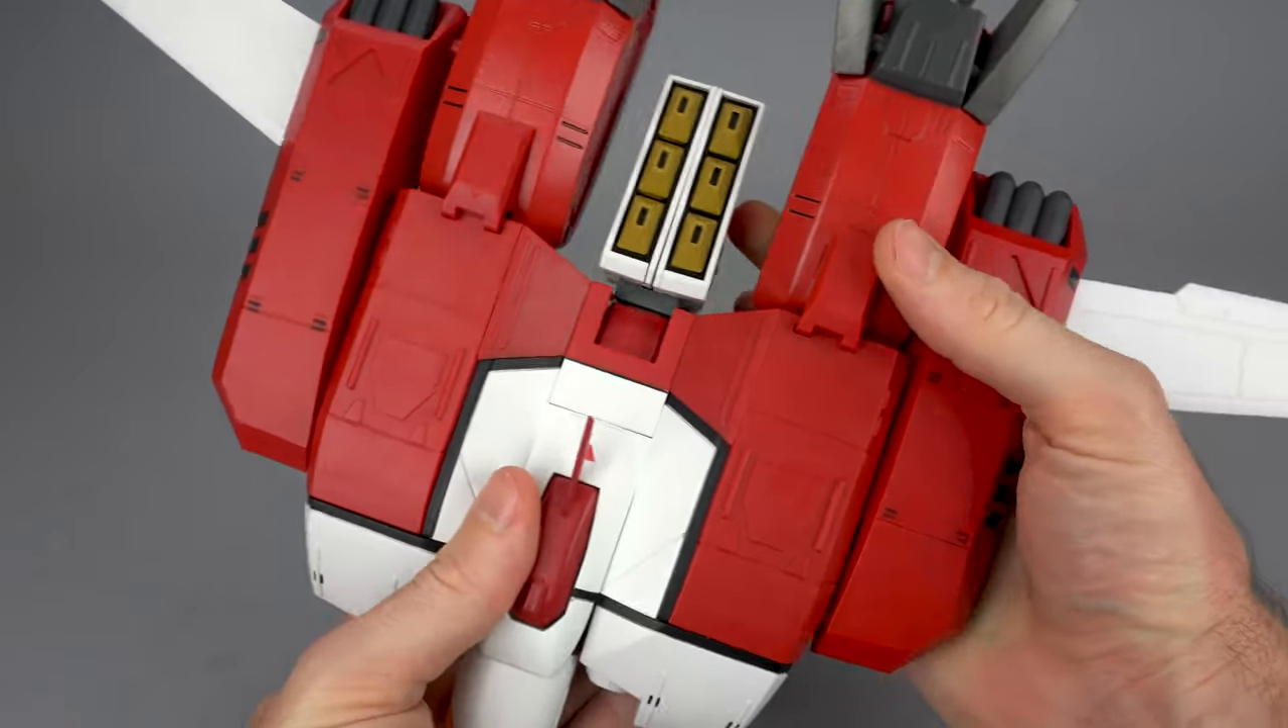There's a huge gap on either side of these weapons that should just not exist.